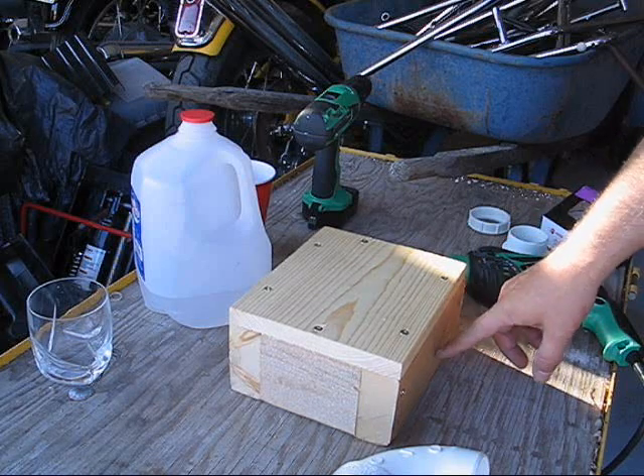Okay, I went ahead and built a box for the top and I used a piece of scrap 1x8 and some scrap 2x4s.